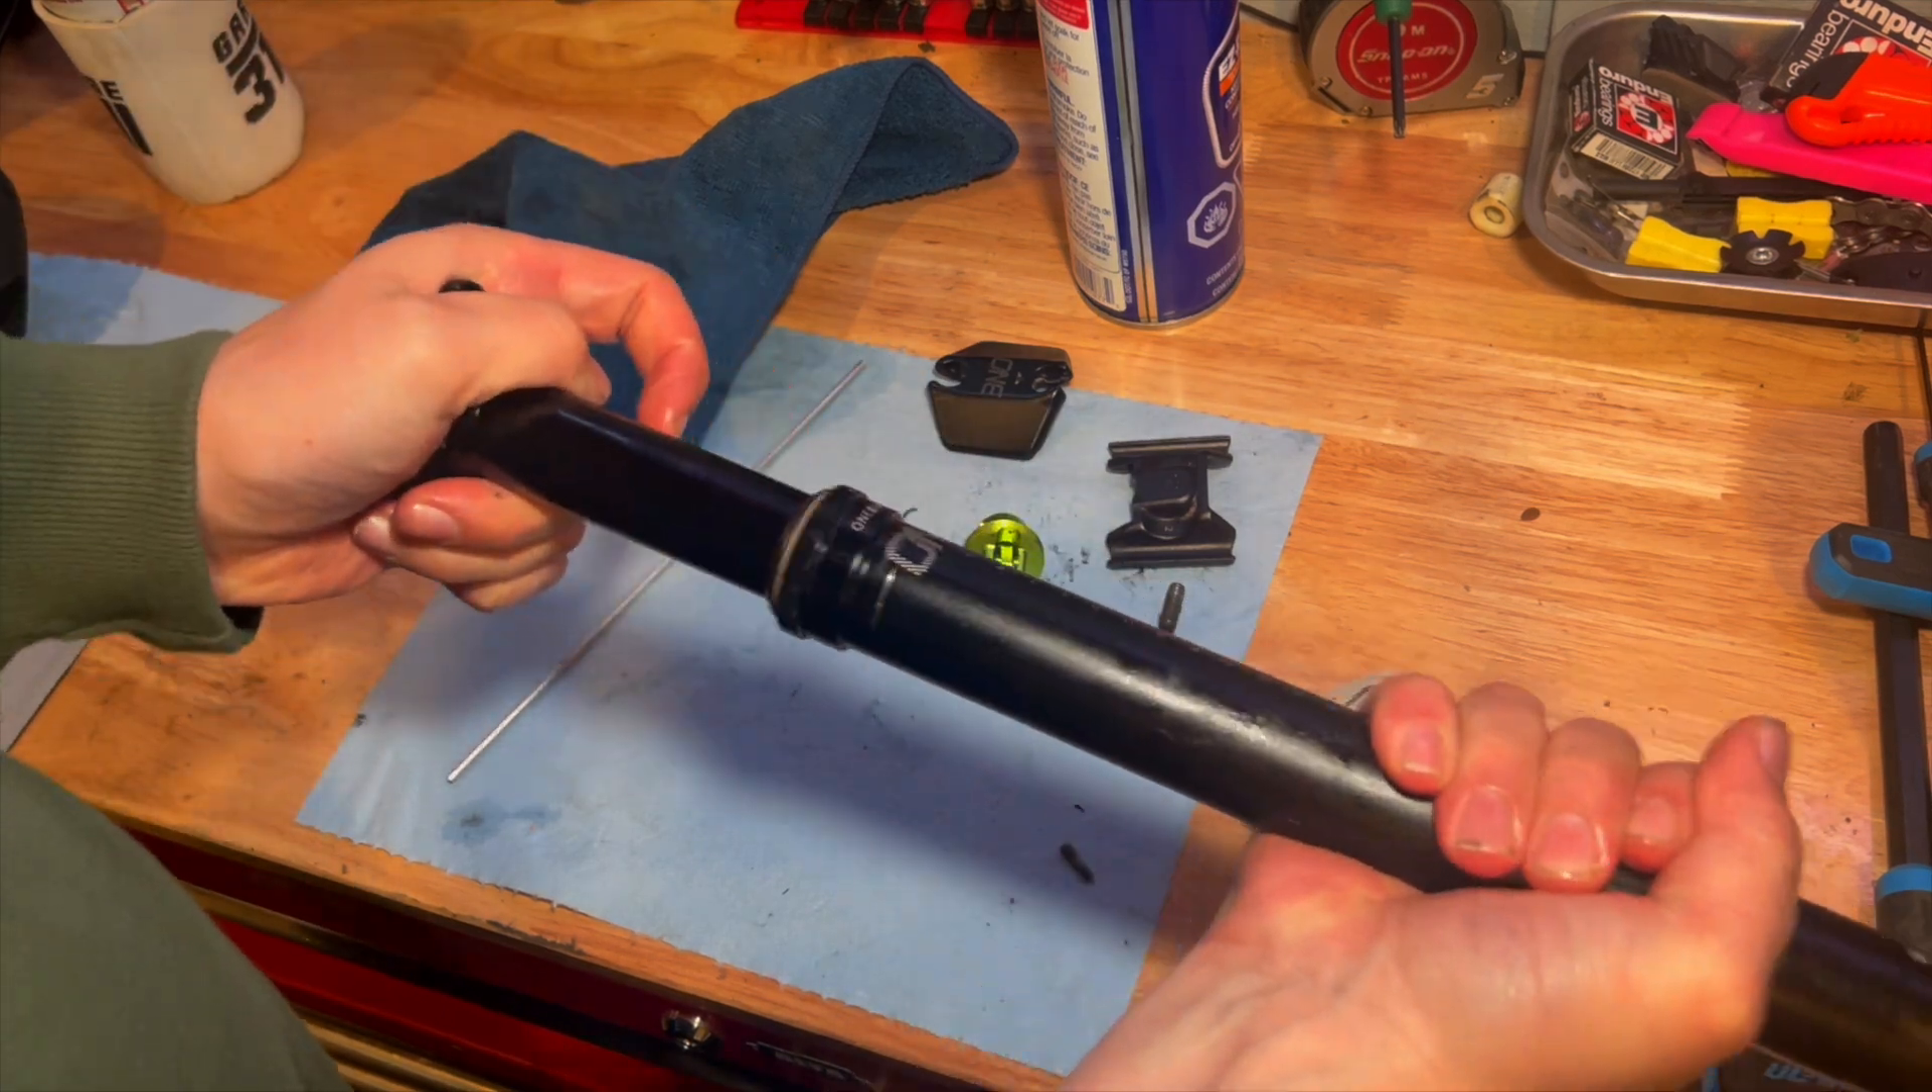So now we have an almost fully assembled seat post.